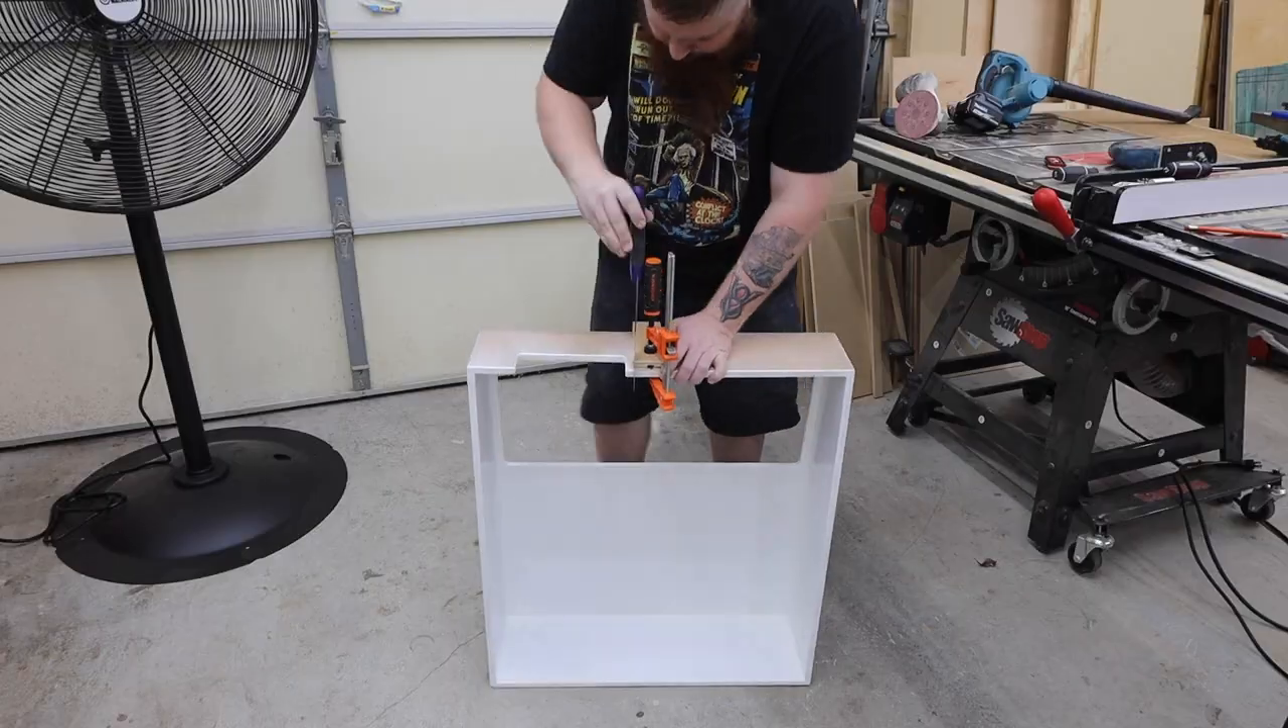The opening for the controller needed to be about a half inch to the right.